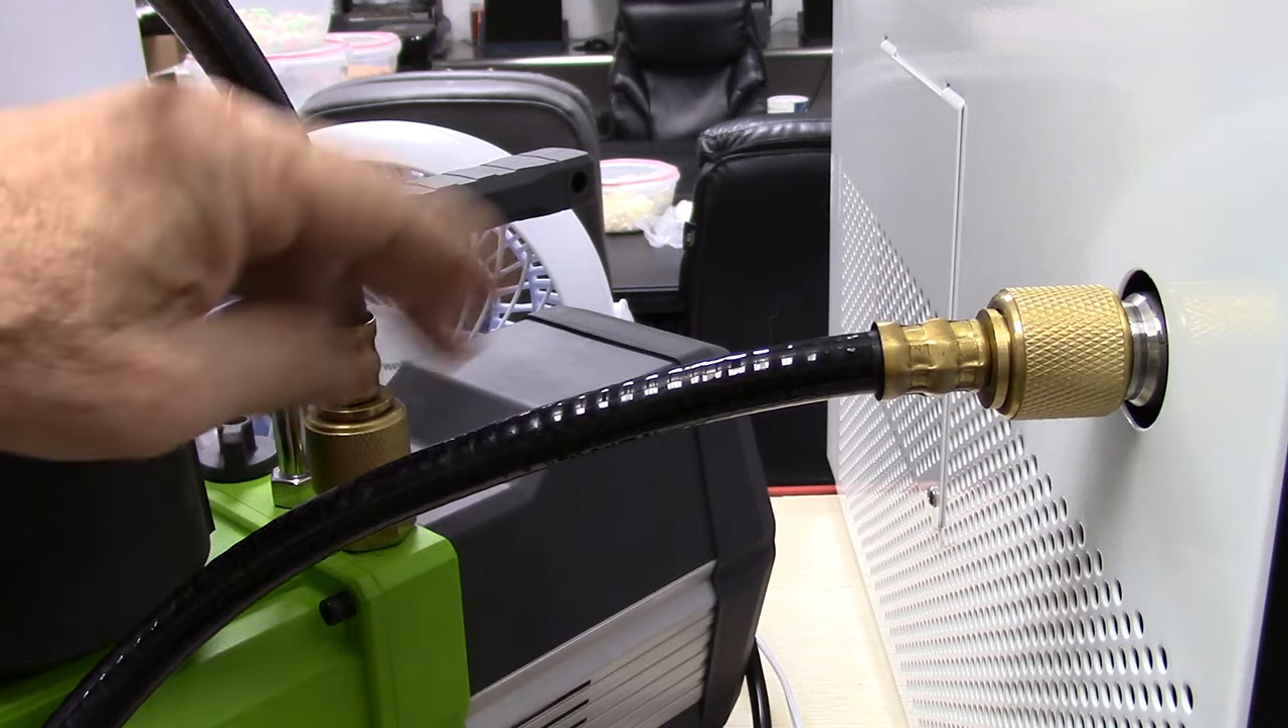We've got this hose installed on this unit here.